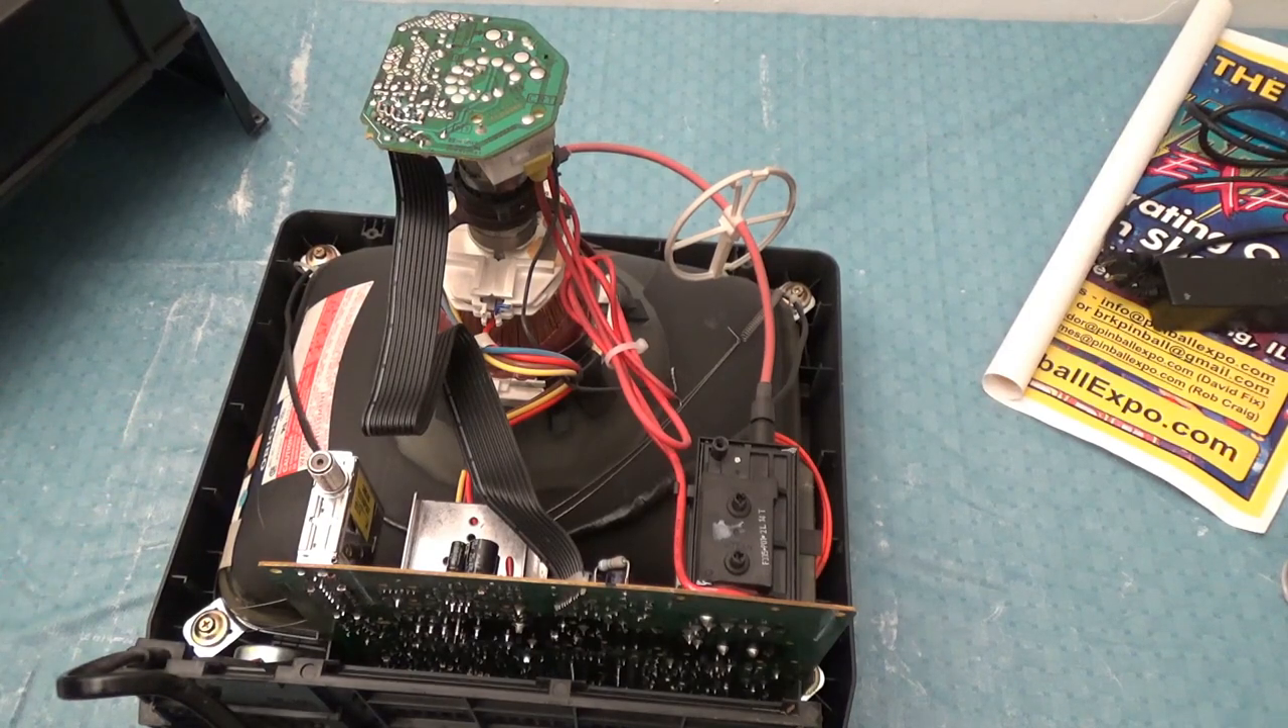Okay, so now the back of the TV is off.